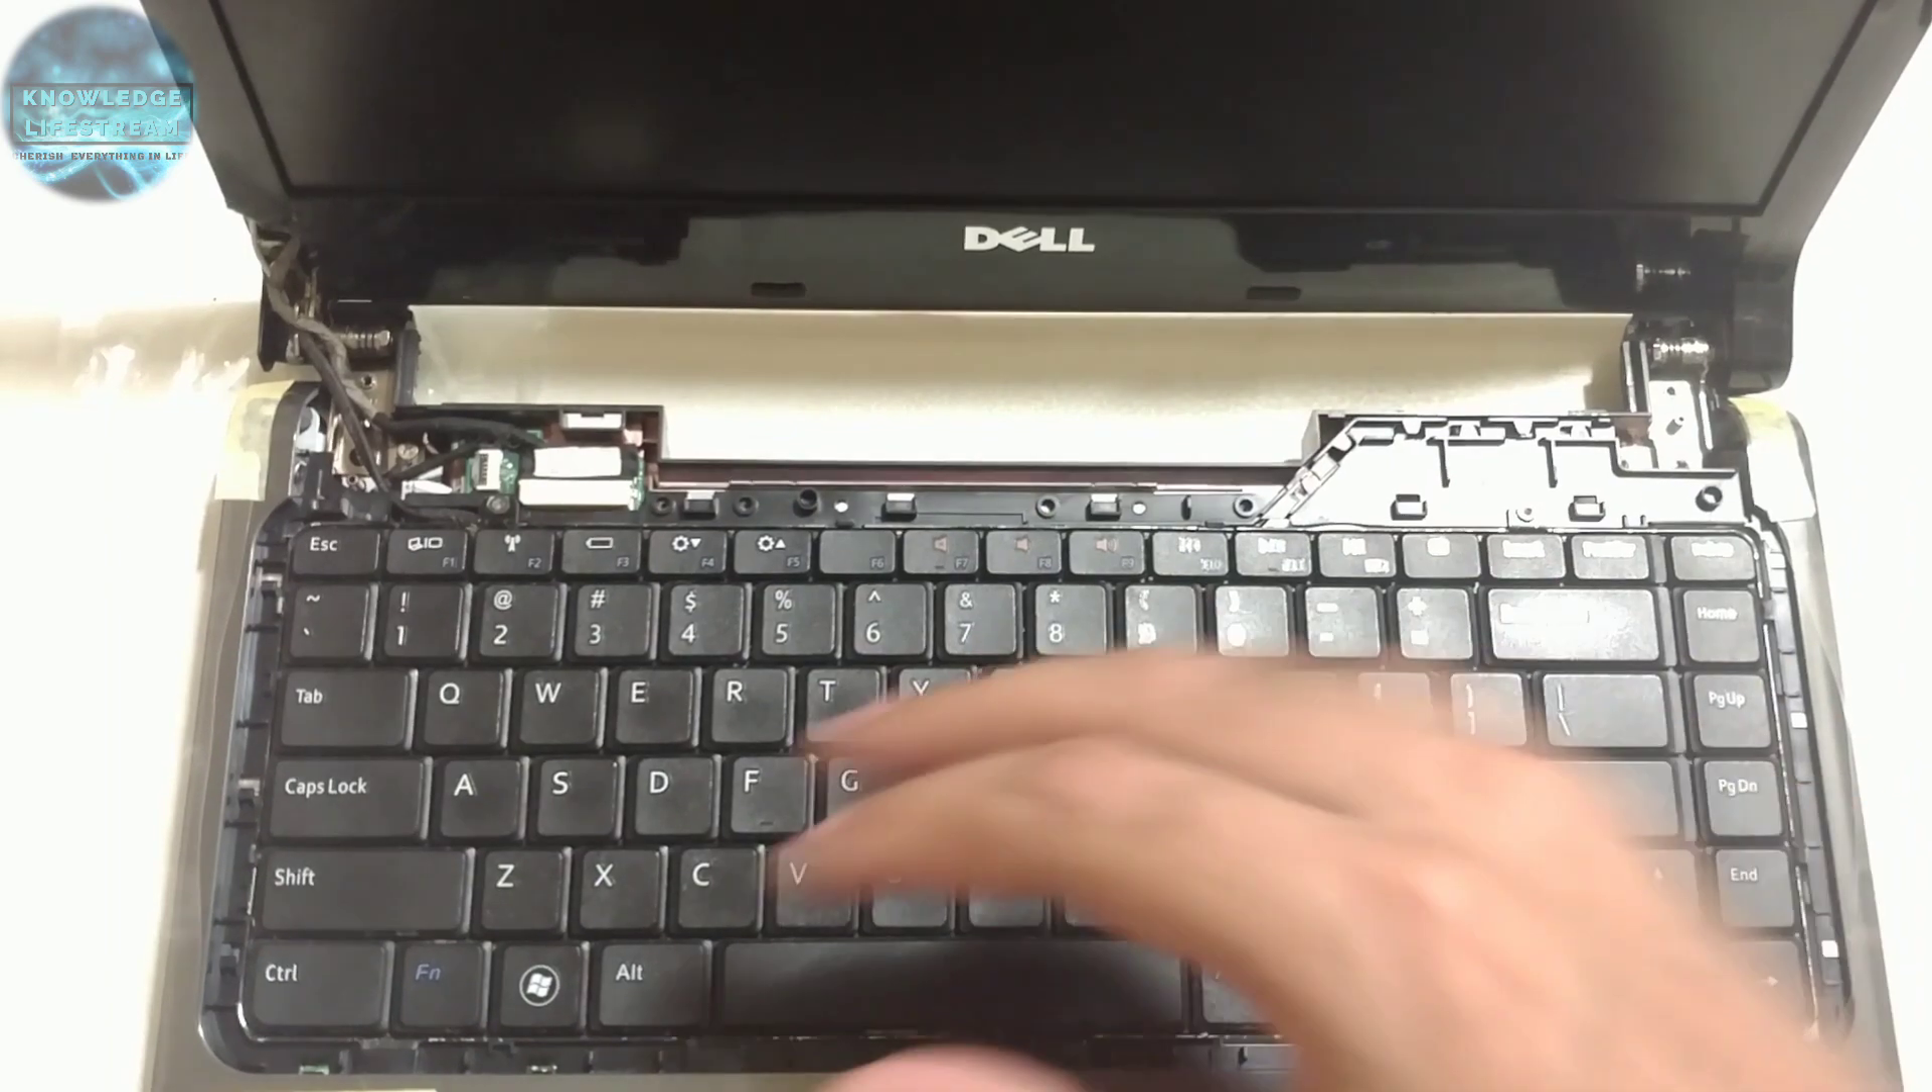The keyboard is placed on top.